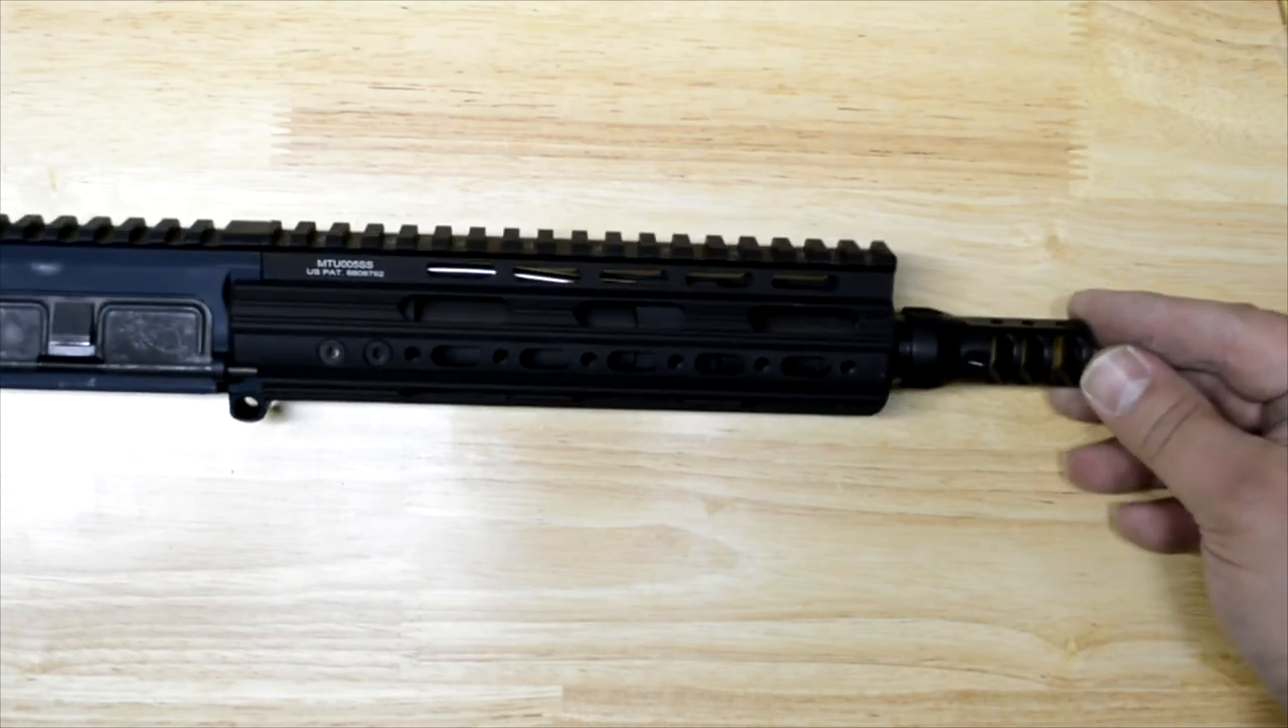We got that hand guard put back on.